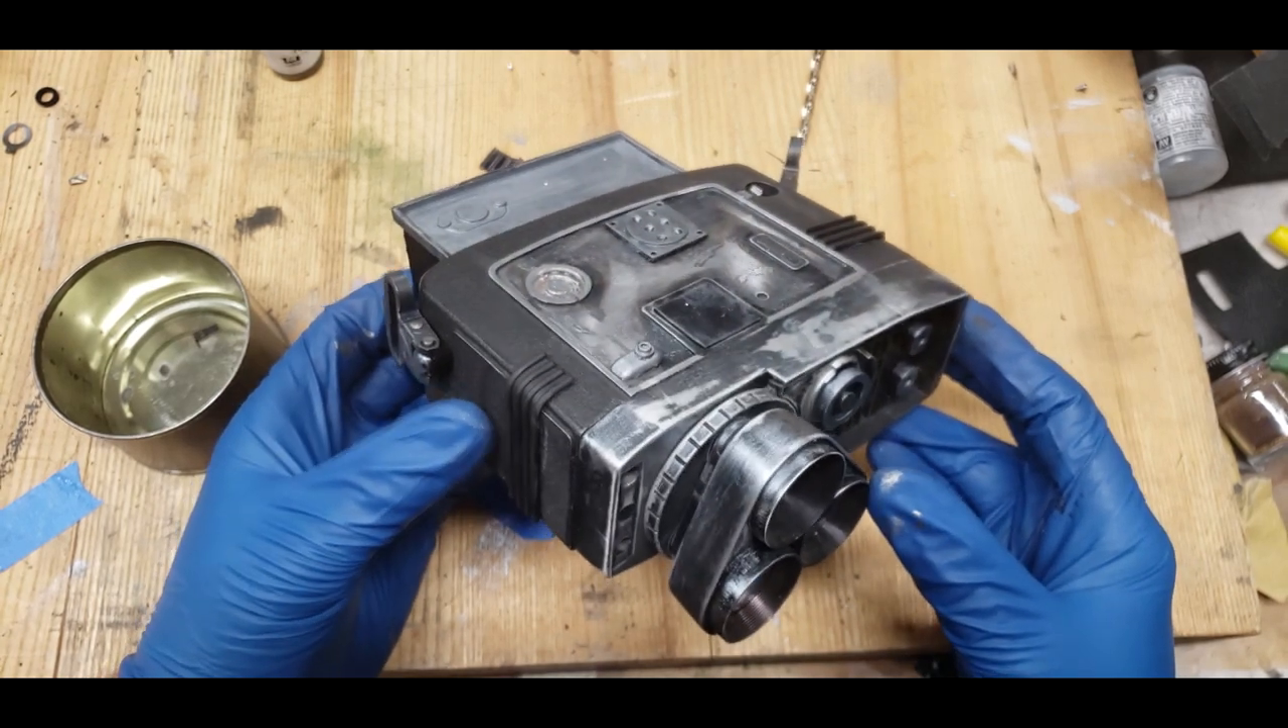Okay, so we have all the parts on now. We've got our ribs on the side.